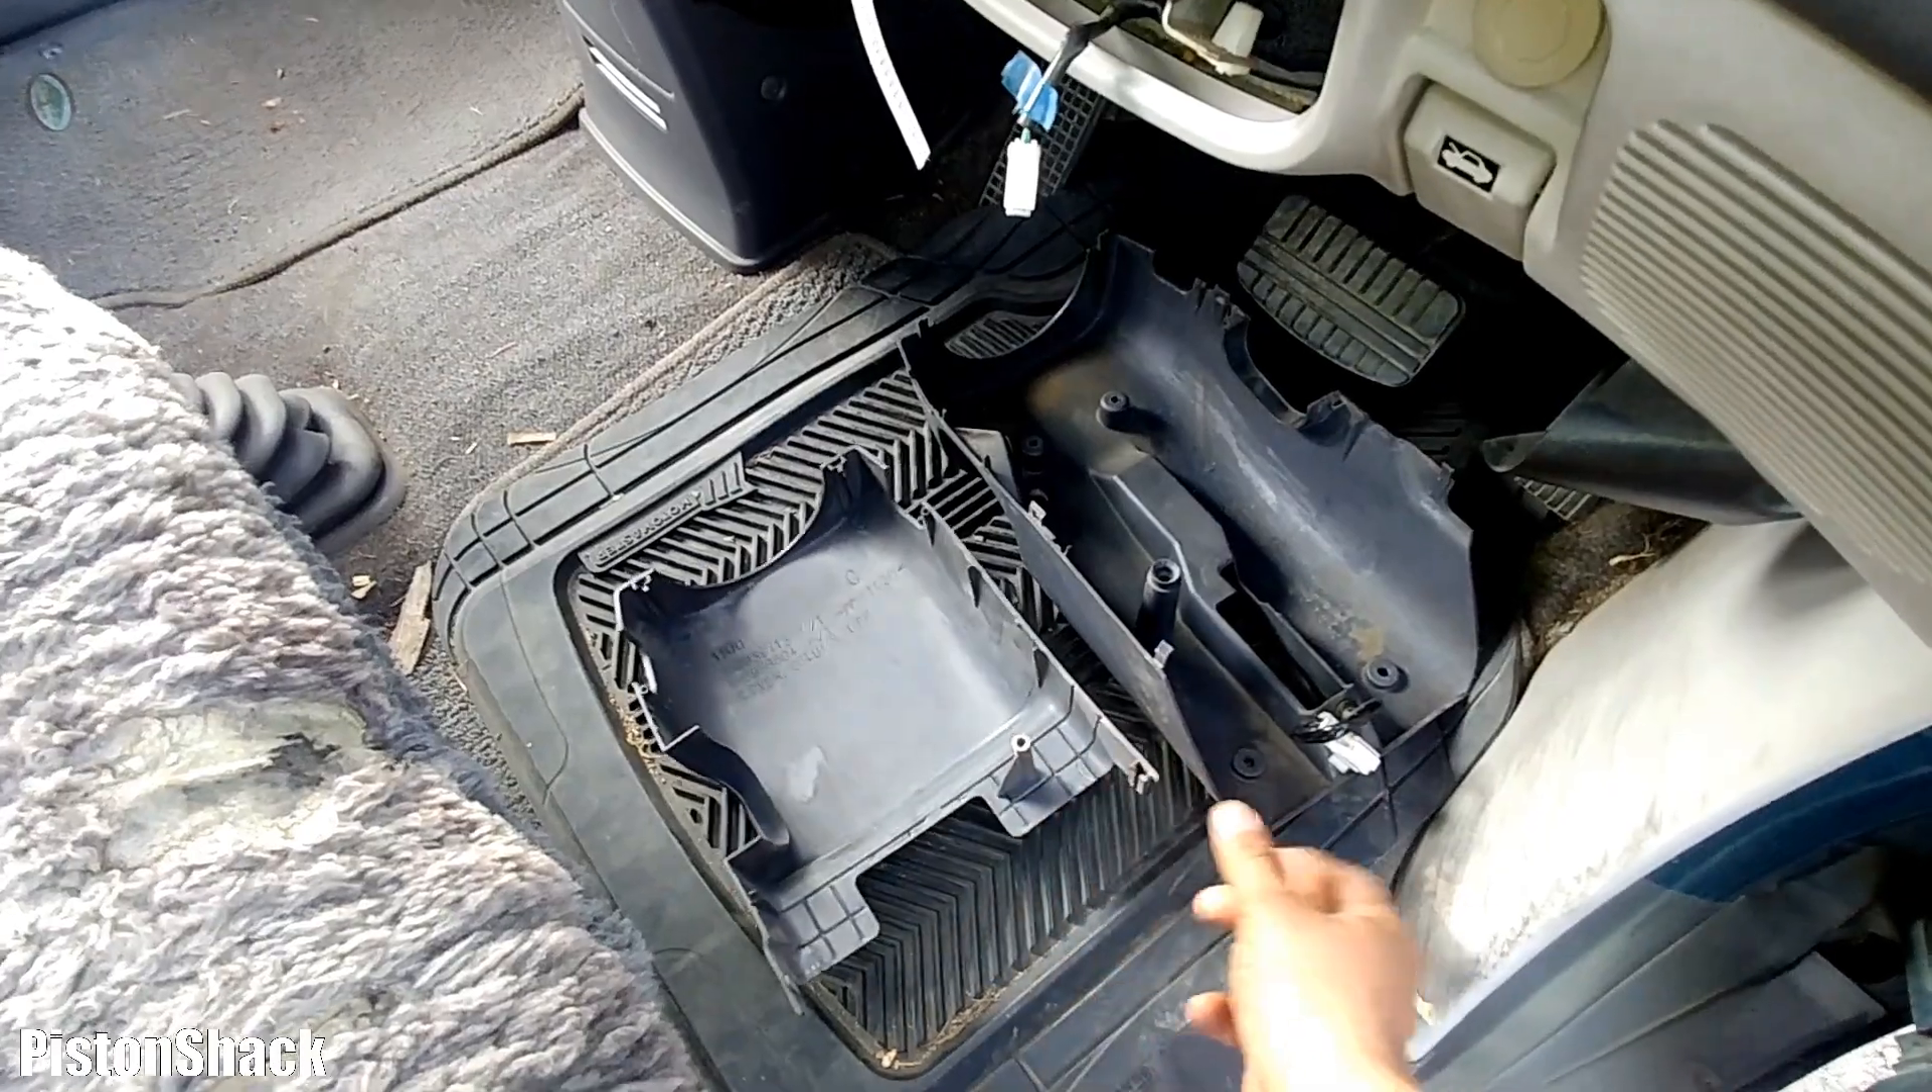As you can see I already have my two column steering columns covers removed.